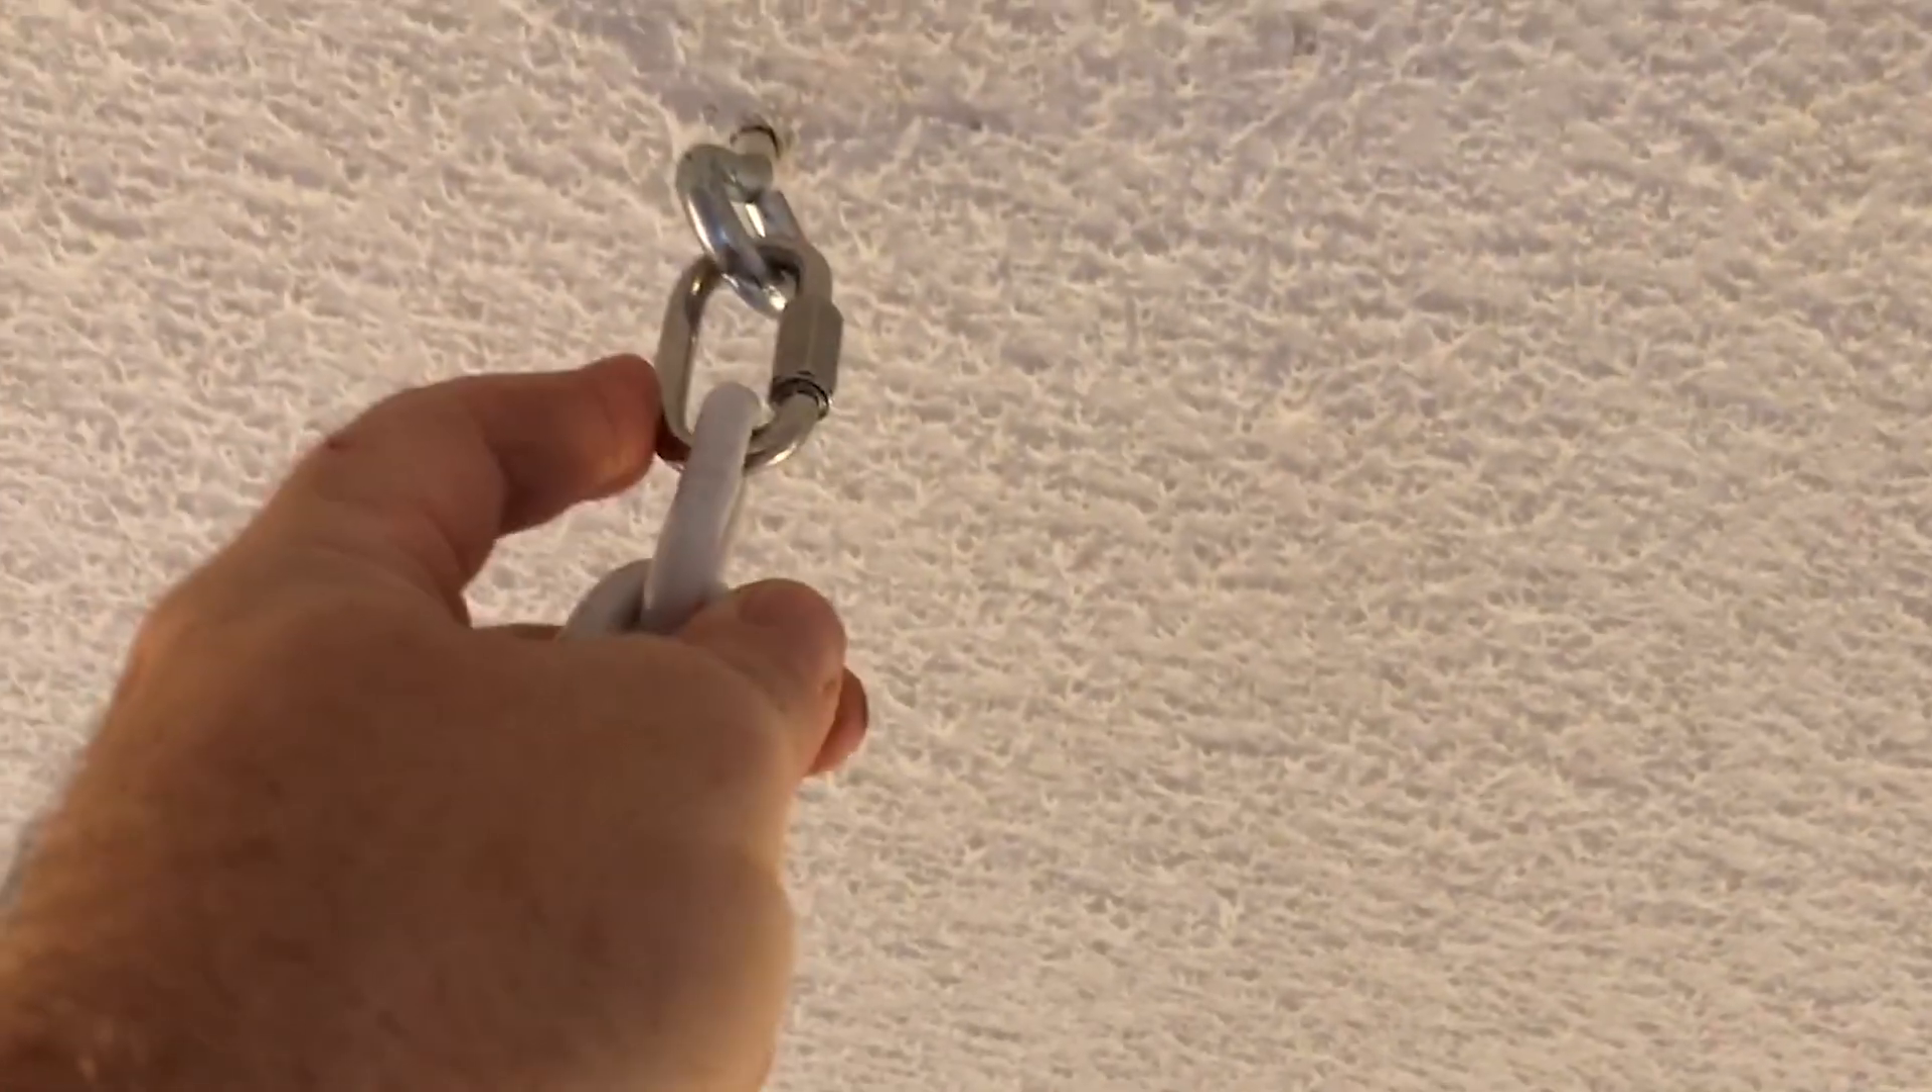We've got the chain mounted in the ceiling. All right.